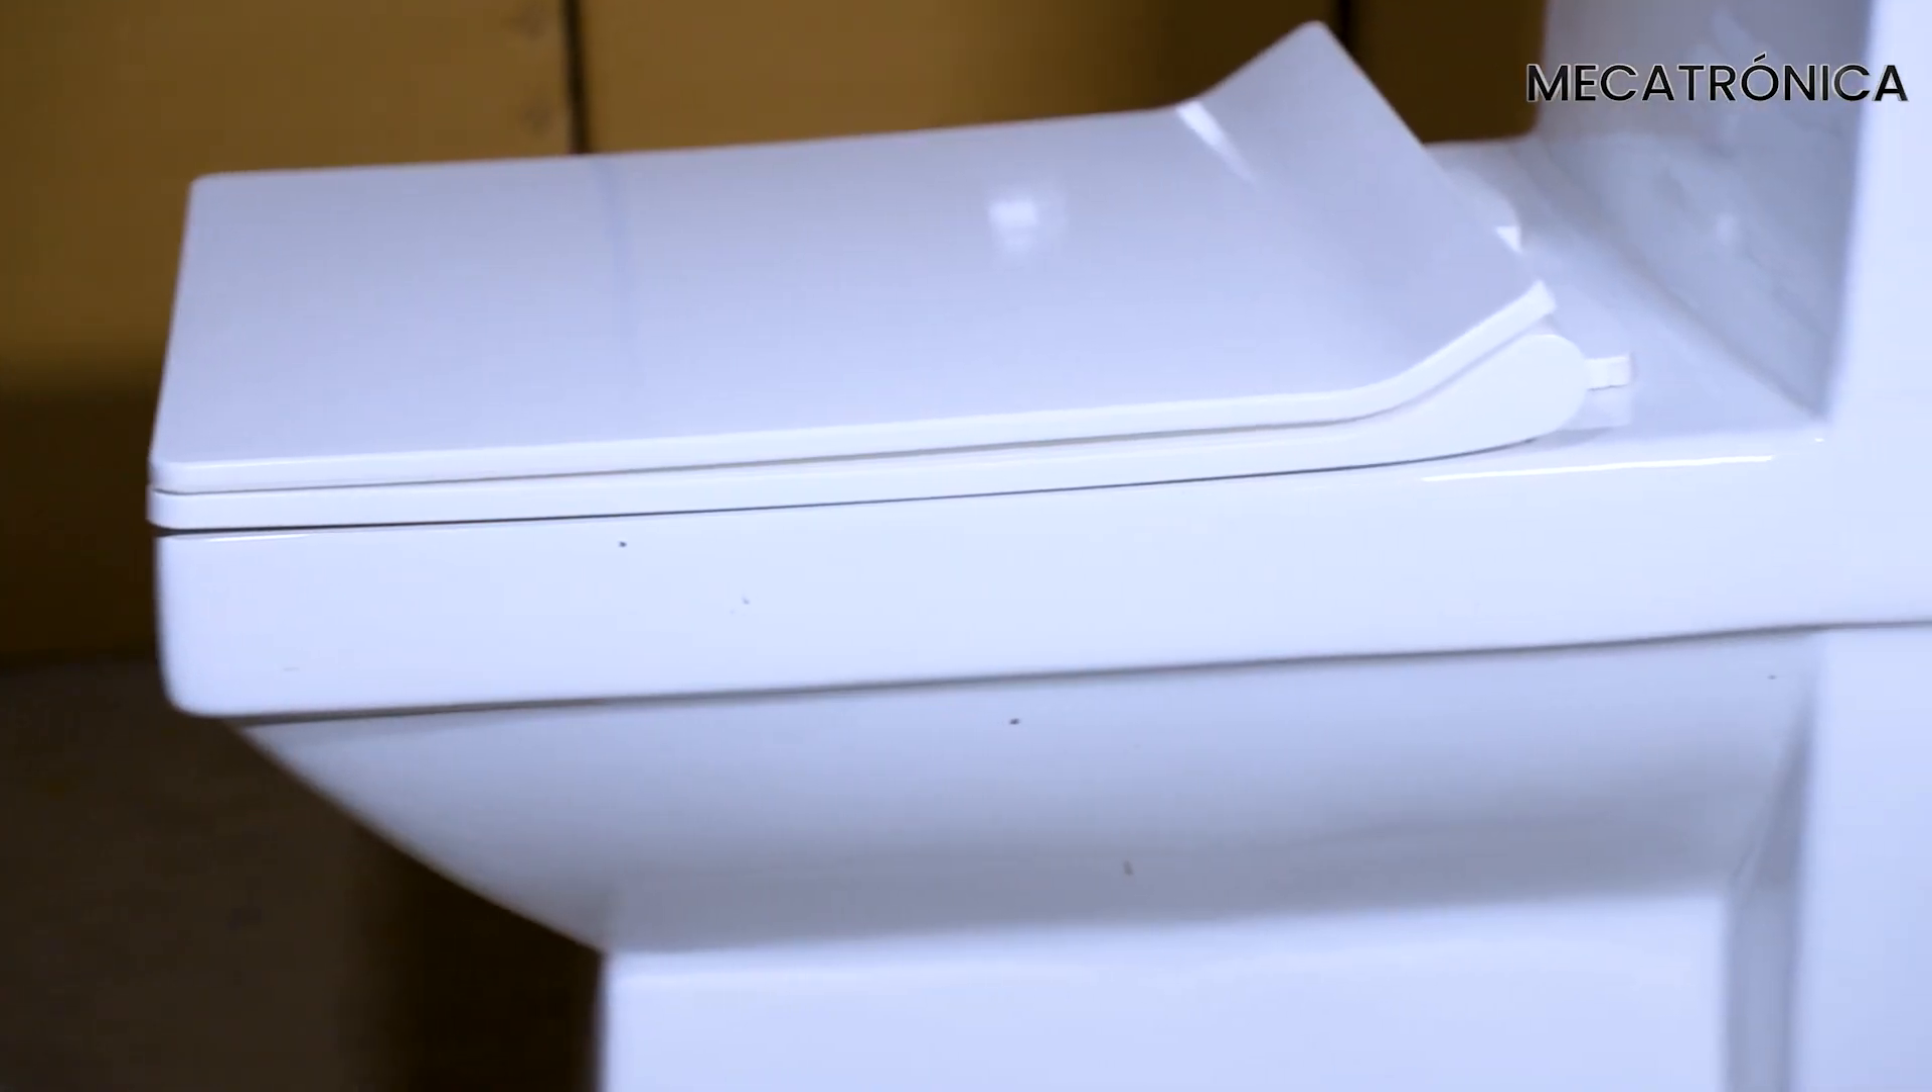Ahora la cubierta del asiento está instalada en la taza del inodoro y realiza la prueba final.